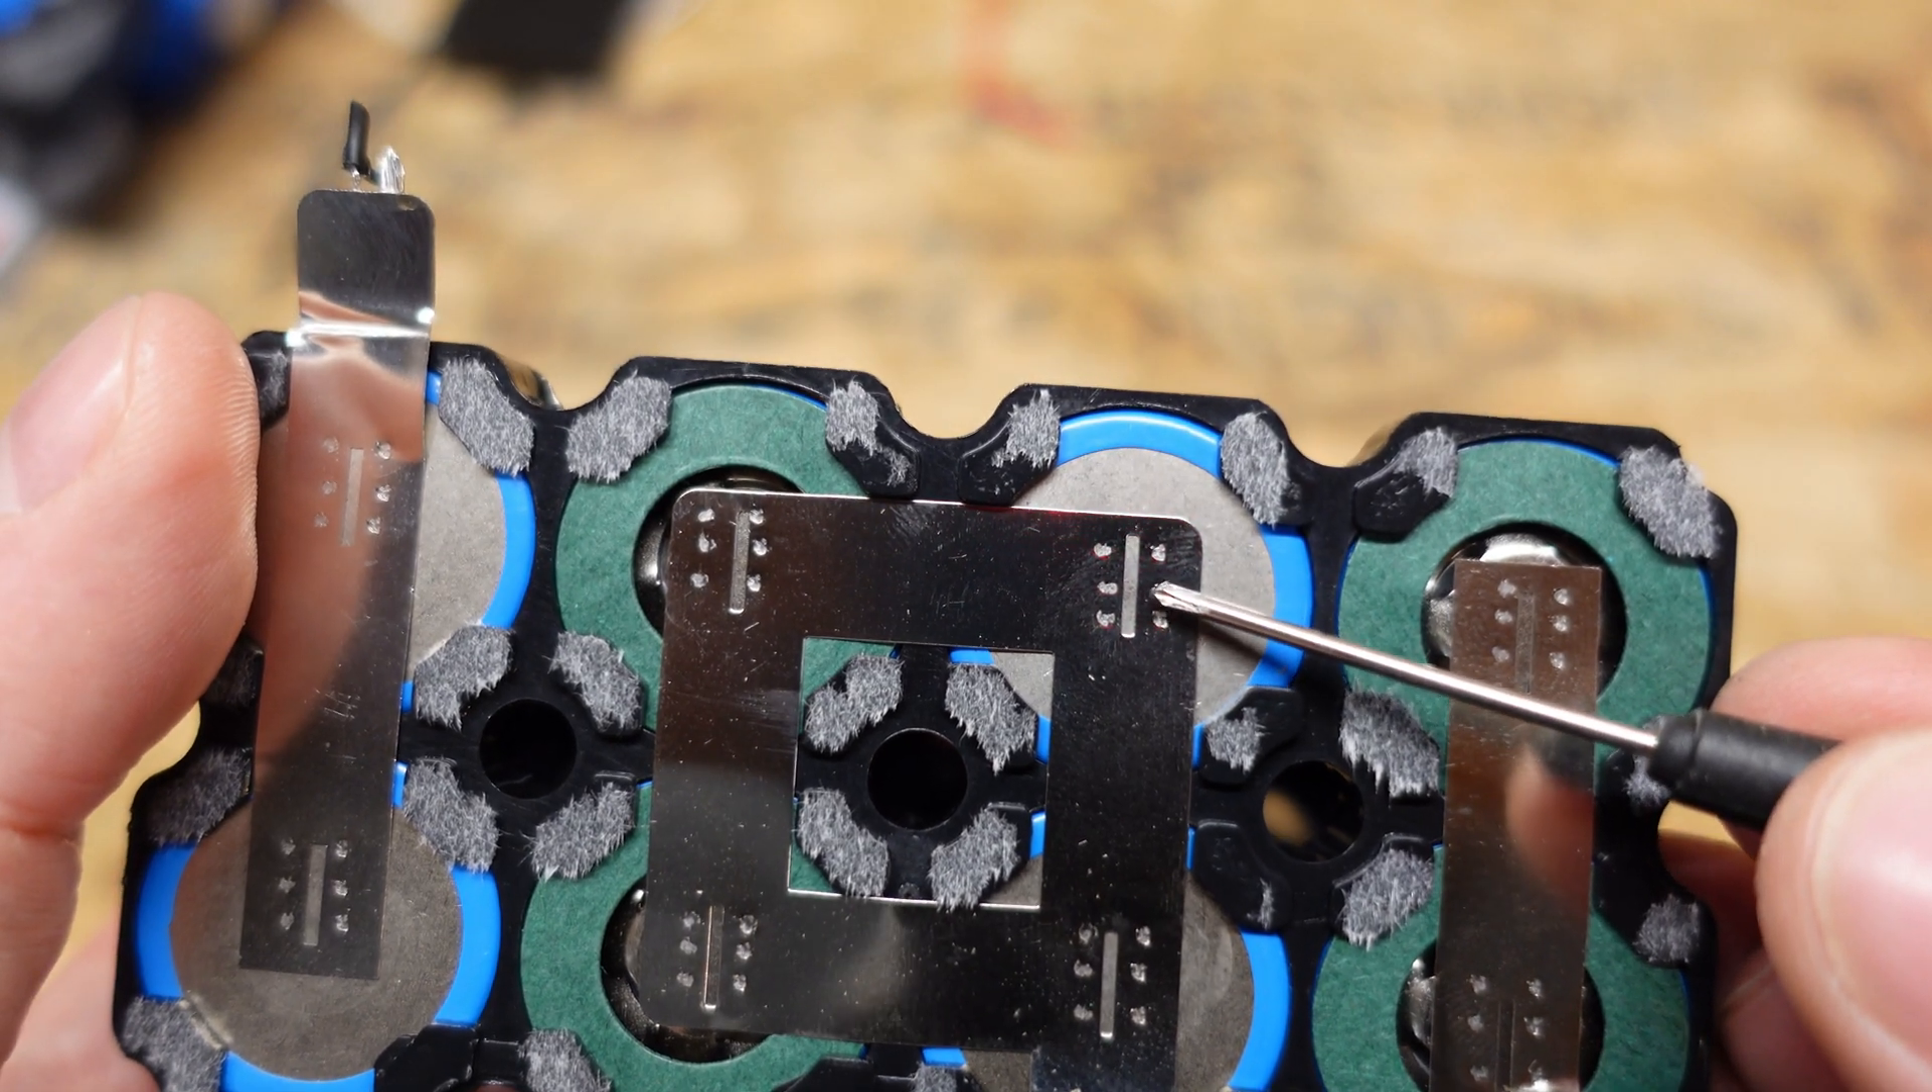I see each cell was hit three times for a total of six spot welds there.